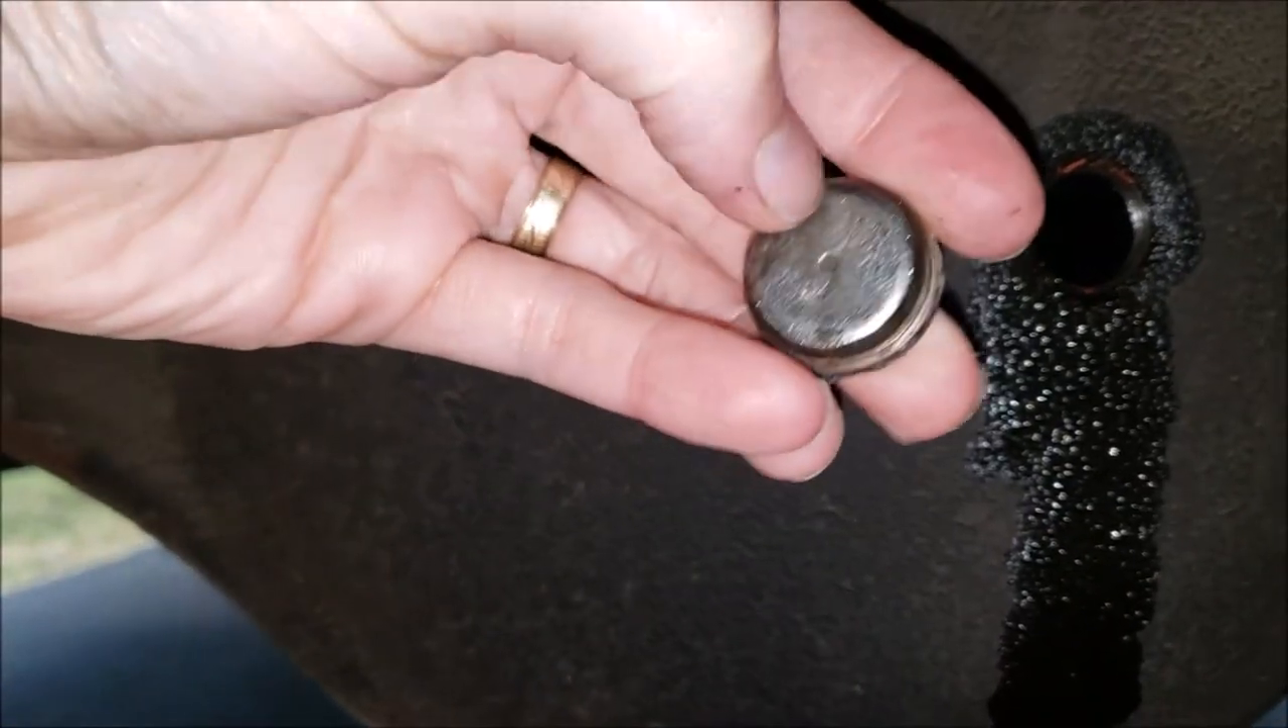All right so here's the oil fill plug and I took it out already.